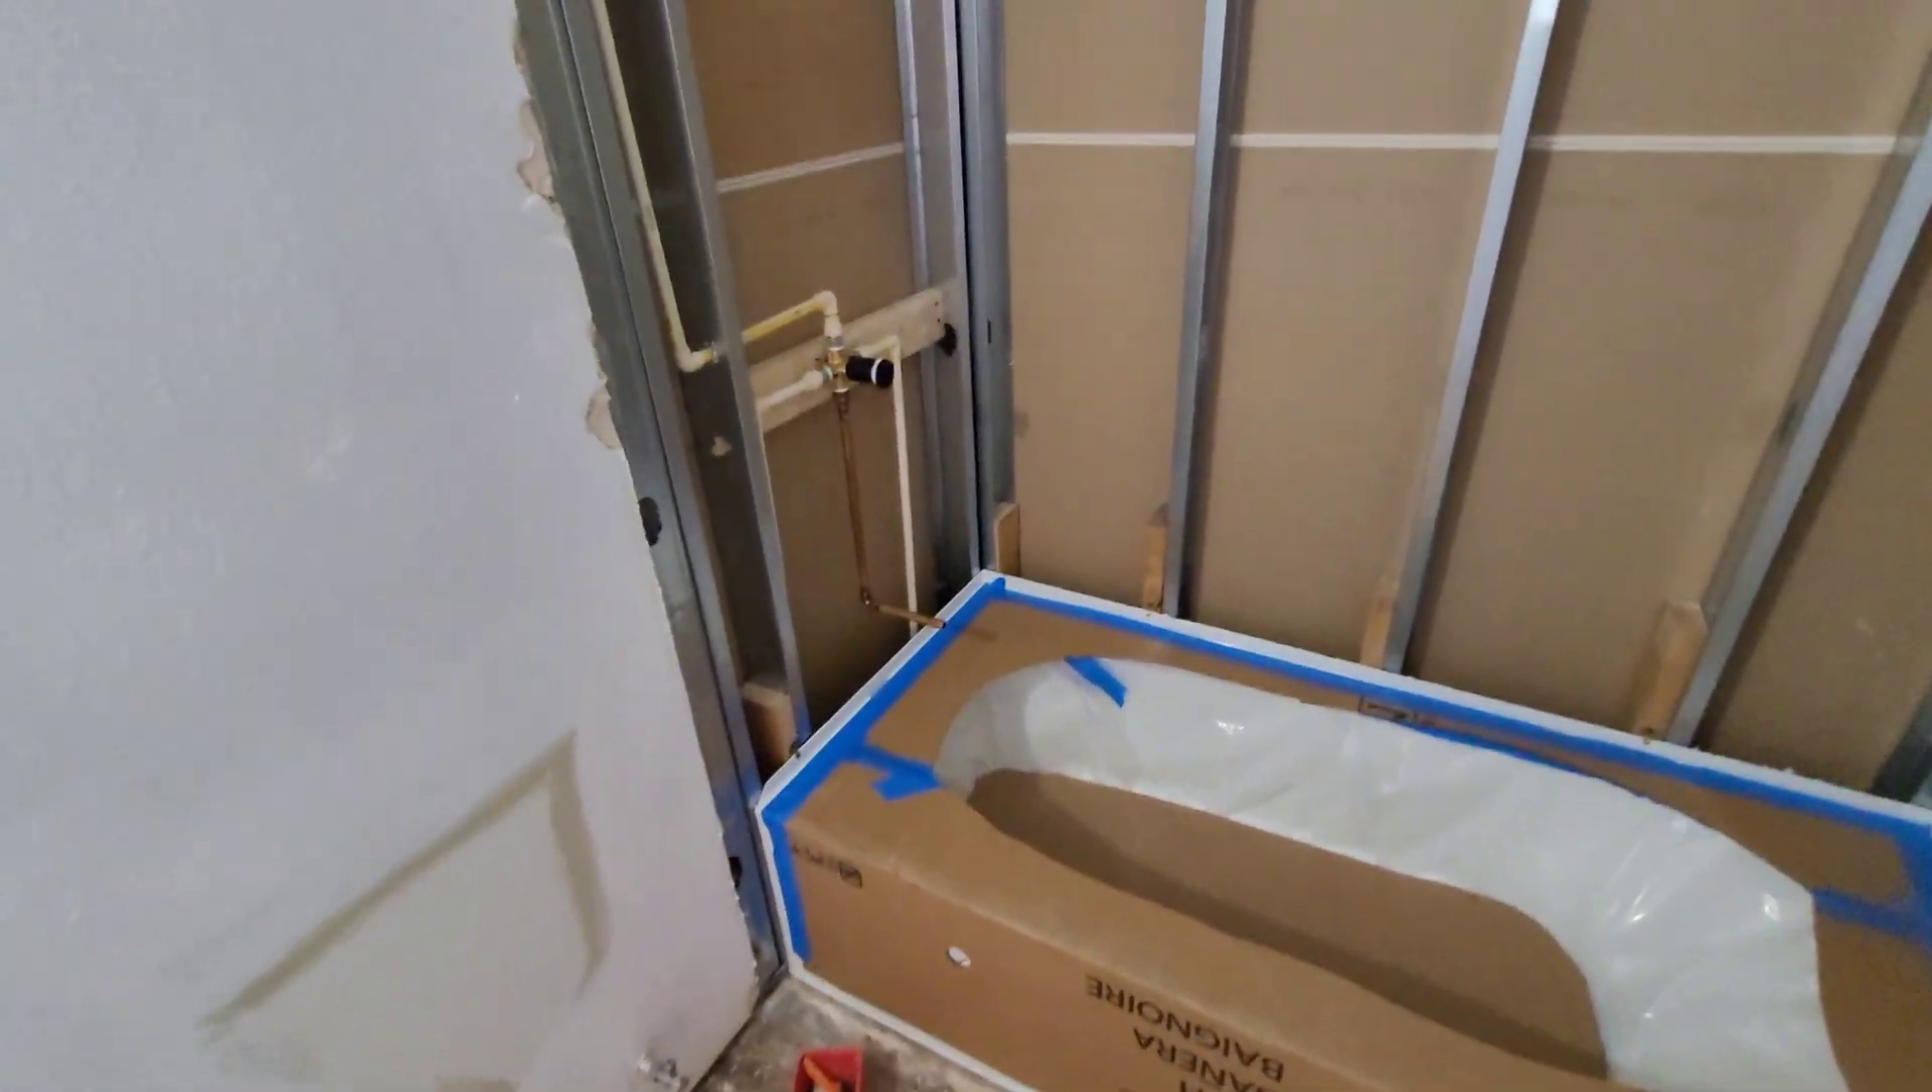The tub is already installed and i tape it up.